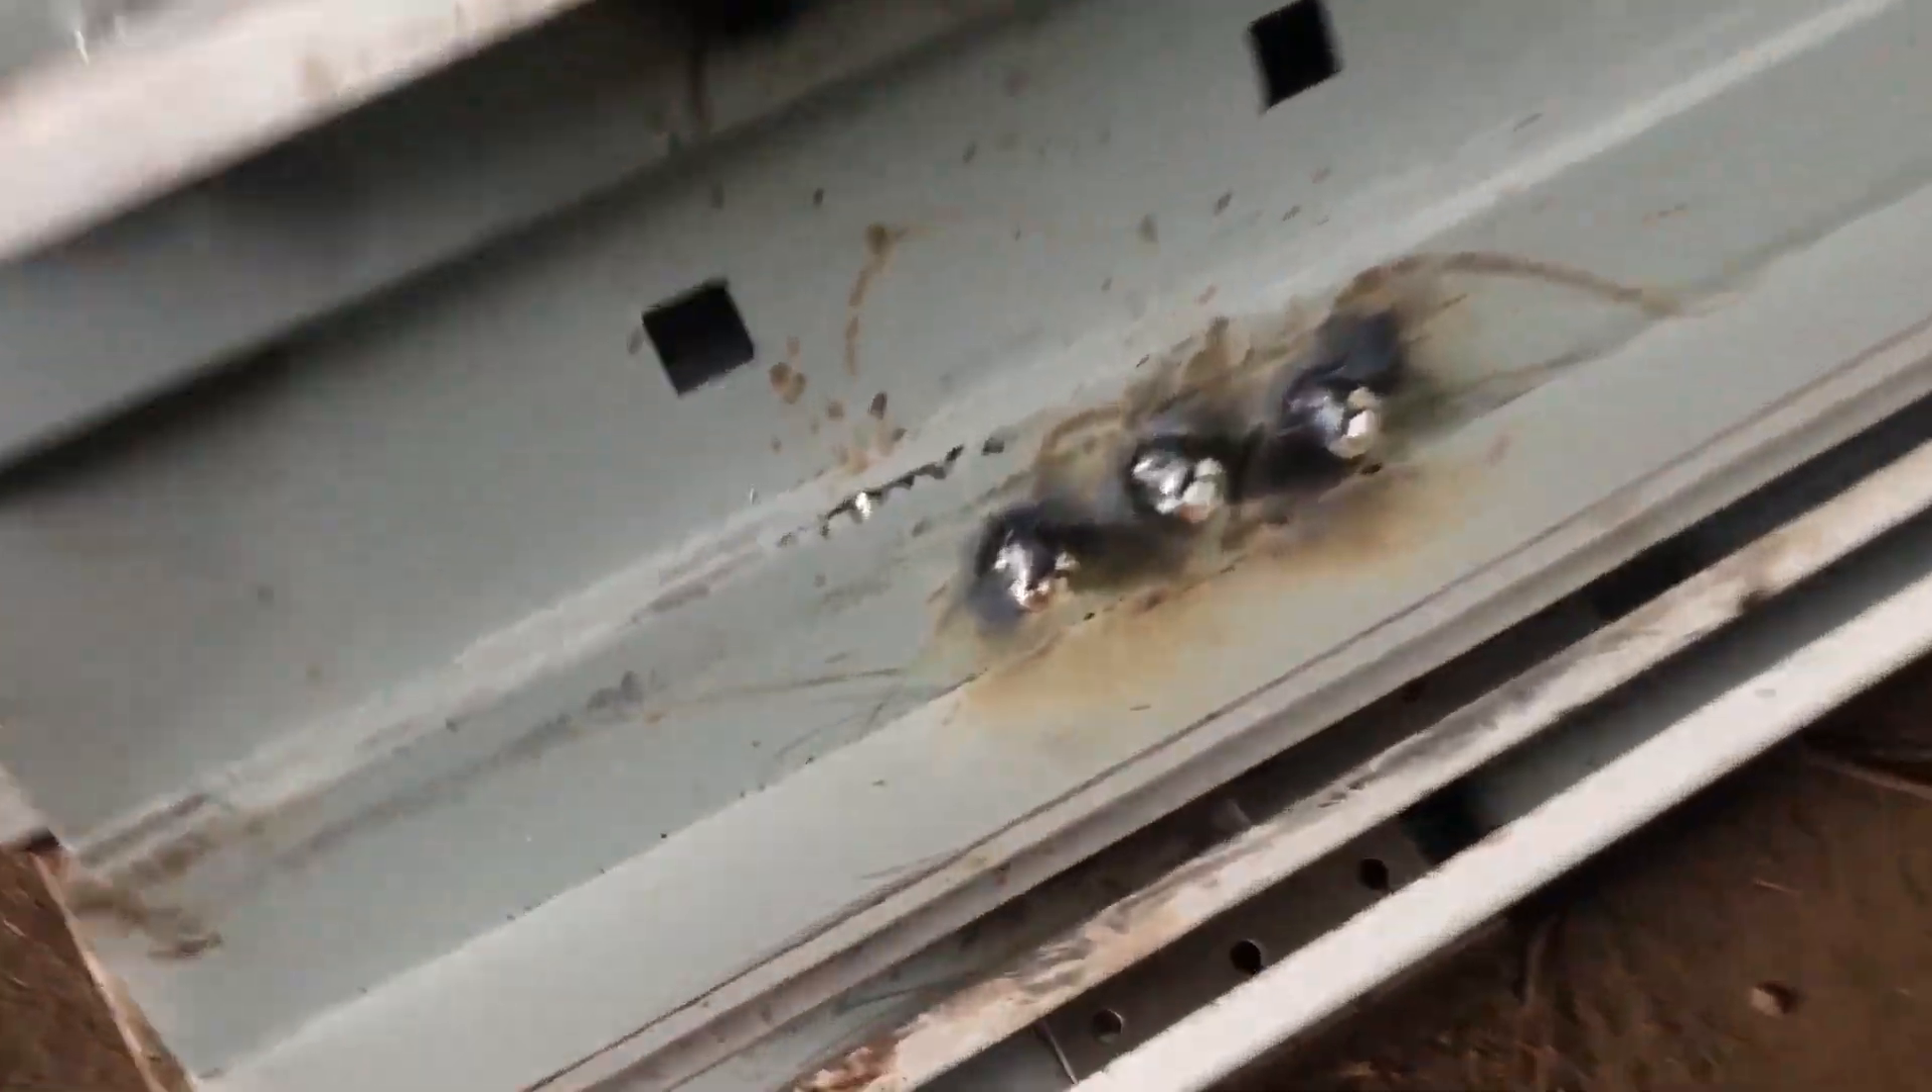यह रही इन नटबोल्ट पर यहां पर वैल्डिंग हो चुकी है।